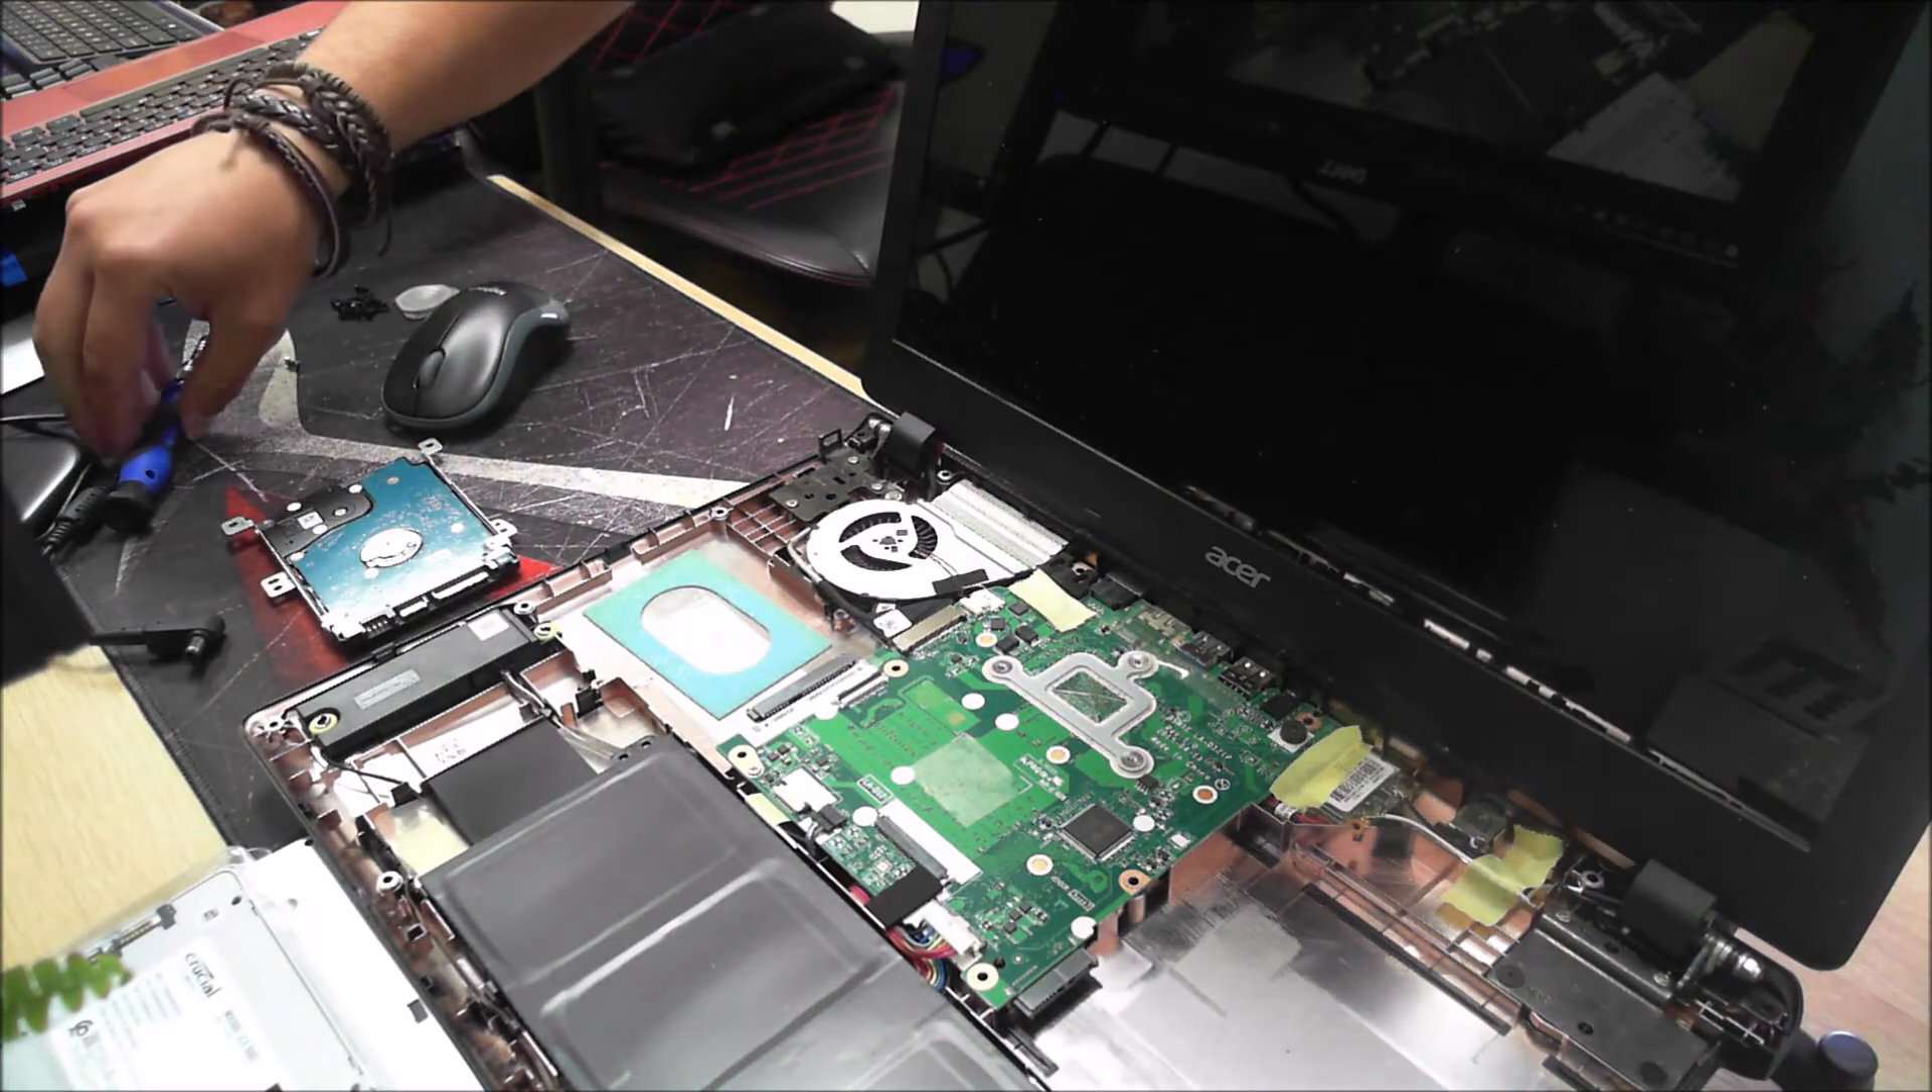So we've got the hard drive out now.